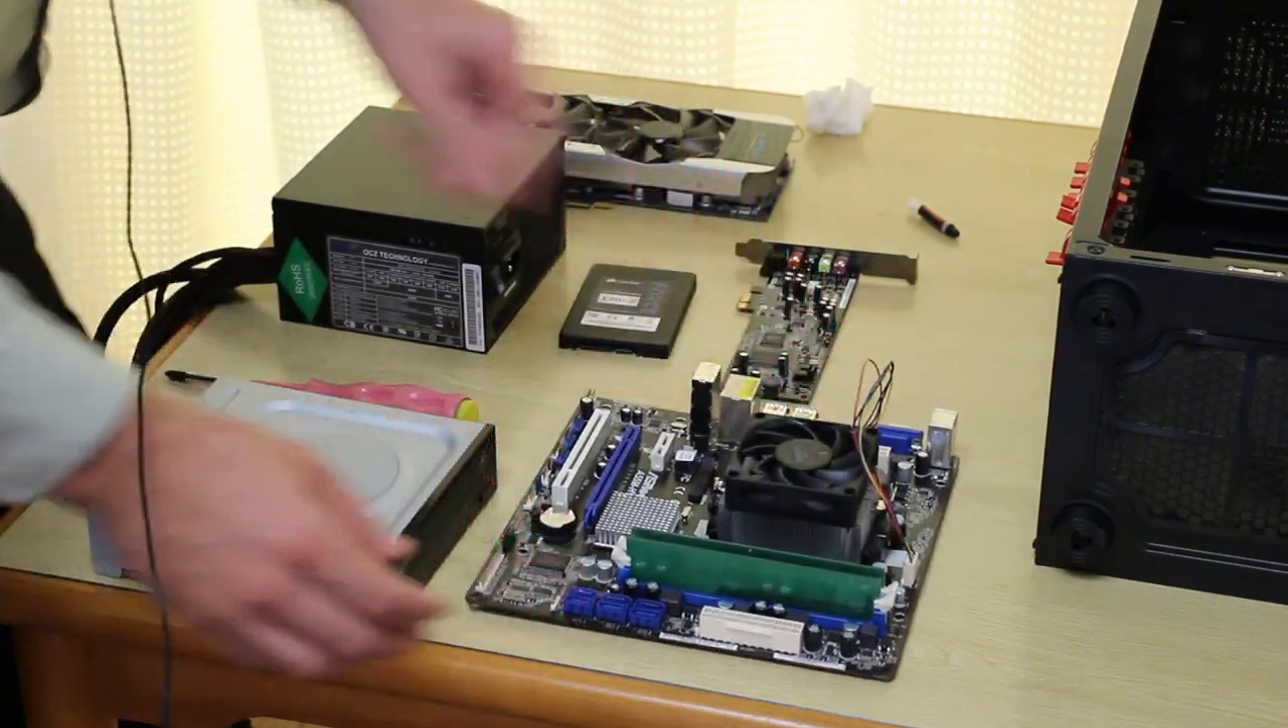That's the first part done. So that's the motherboard with the Ram installed and the CPU cooler on and it's ready to go in the case.